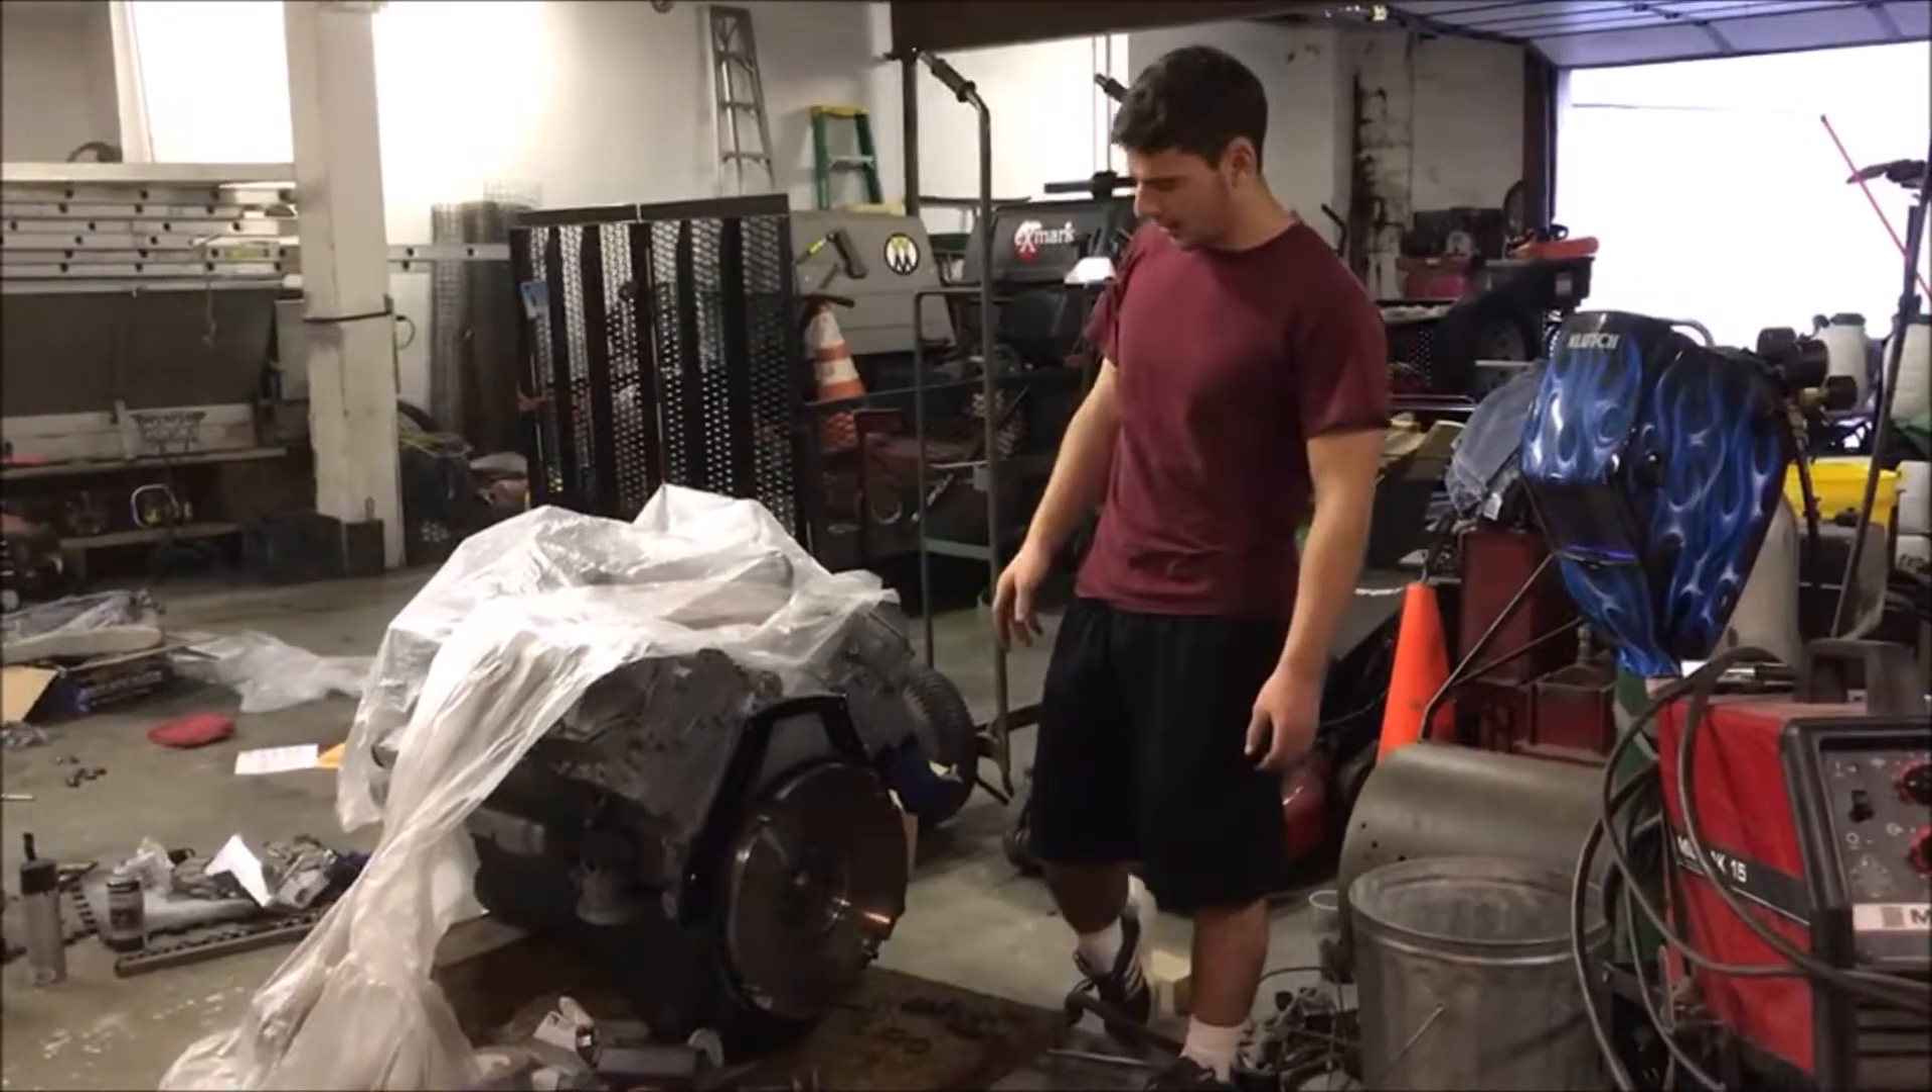I just got the new south bend clutch, uh, flywheel on here.